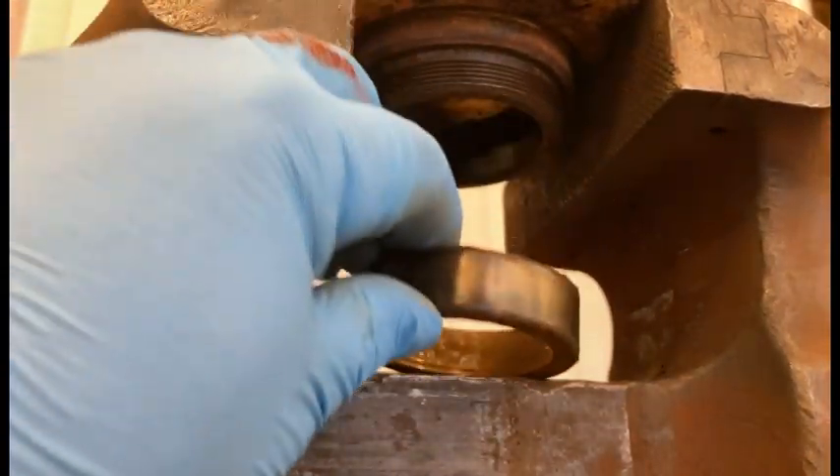So we got our race out.